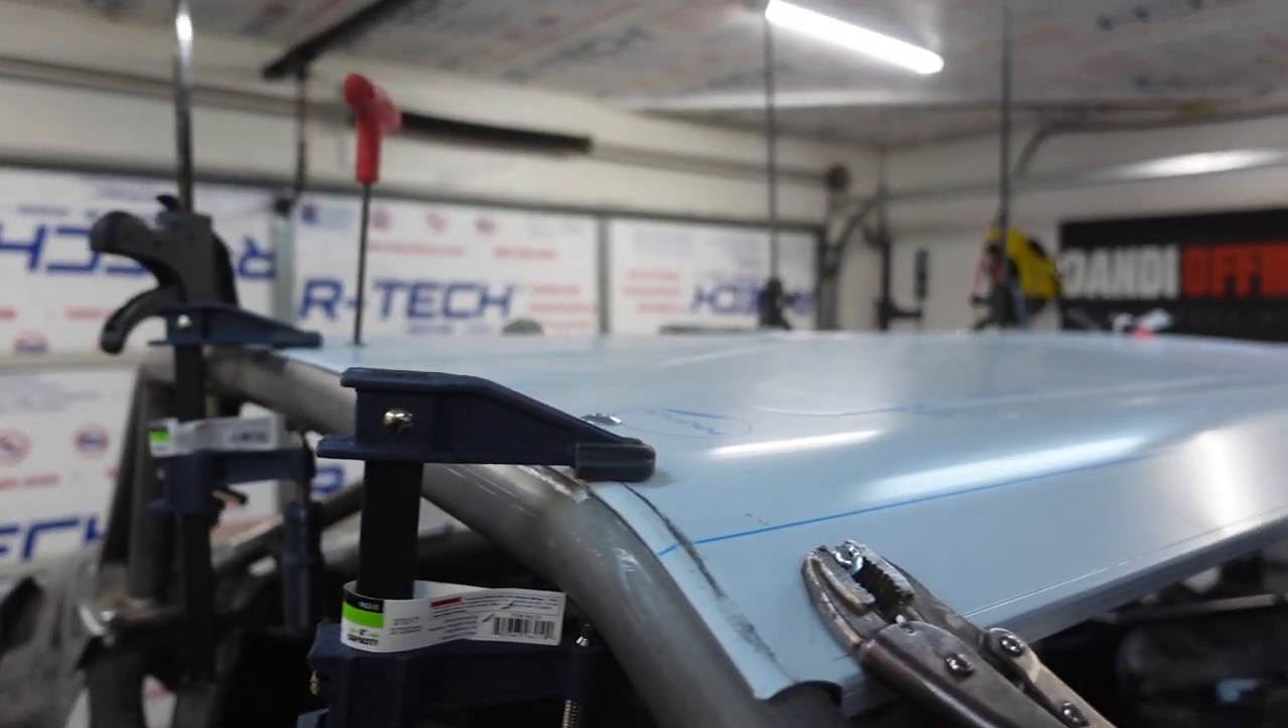But anyway, I have the roof clamped down in place where it should be.